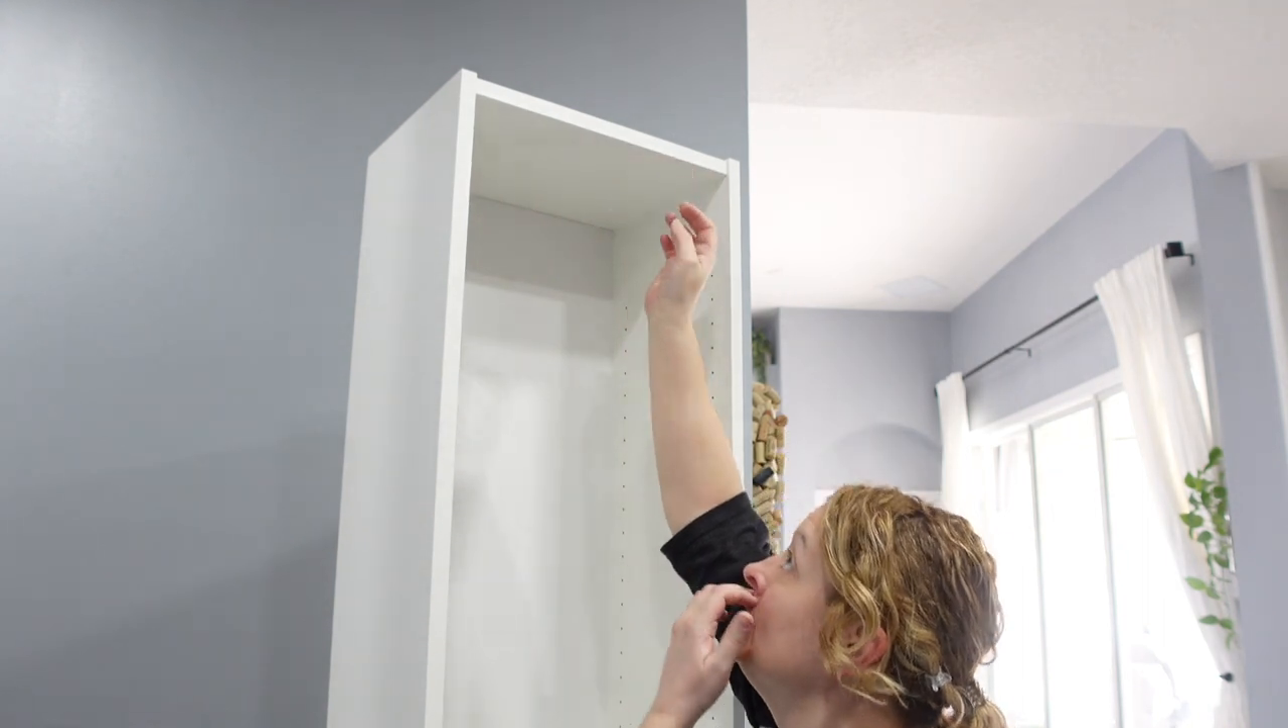I don't have all of the shelves in here yet.